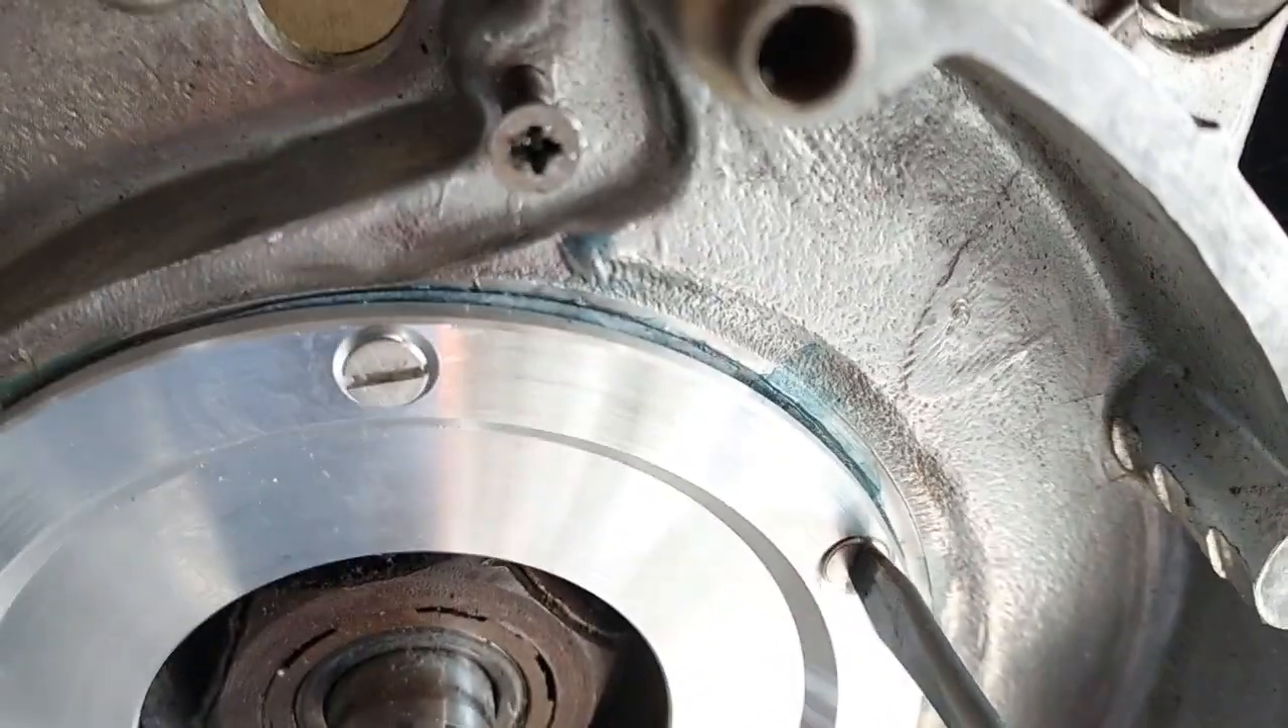Right, the new plate's on and screws are in.